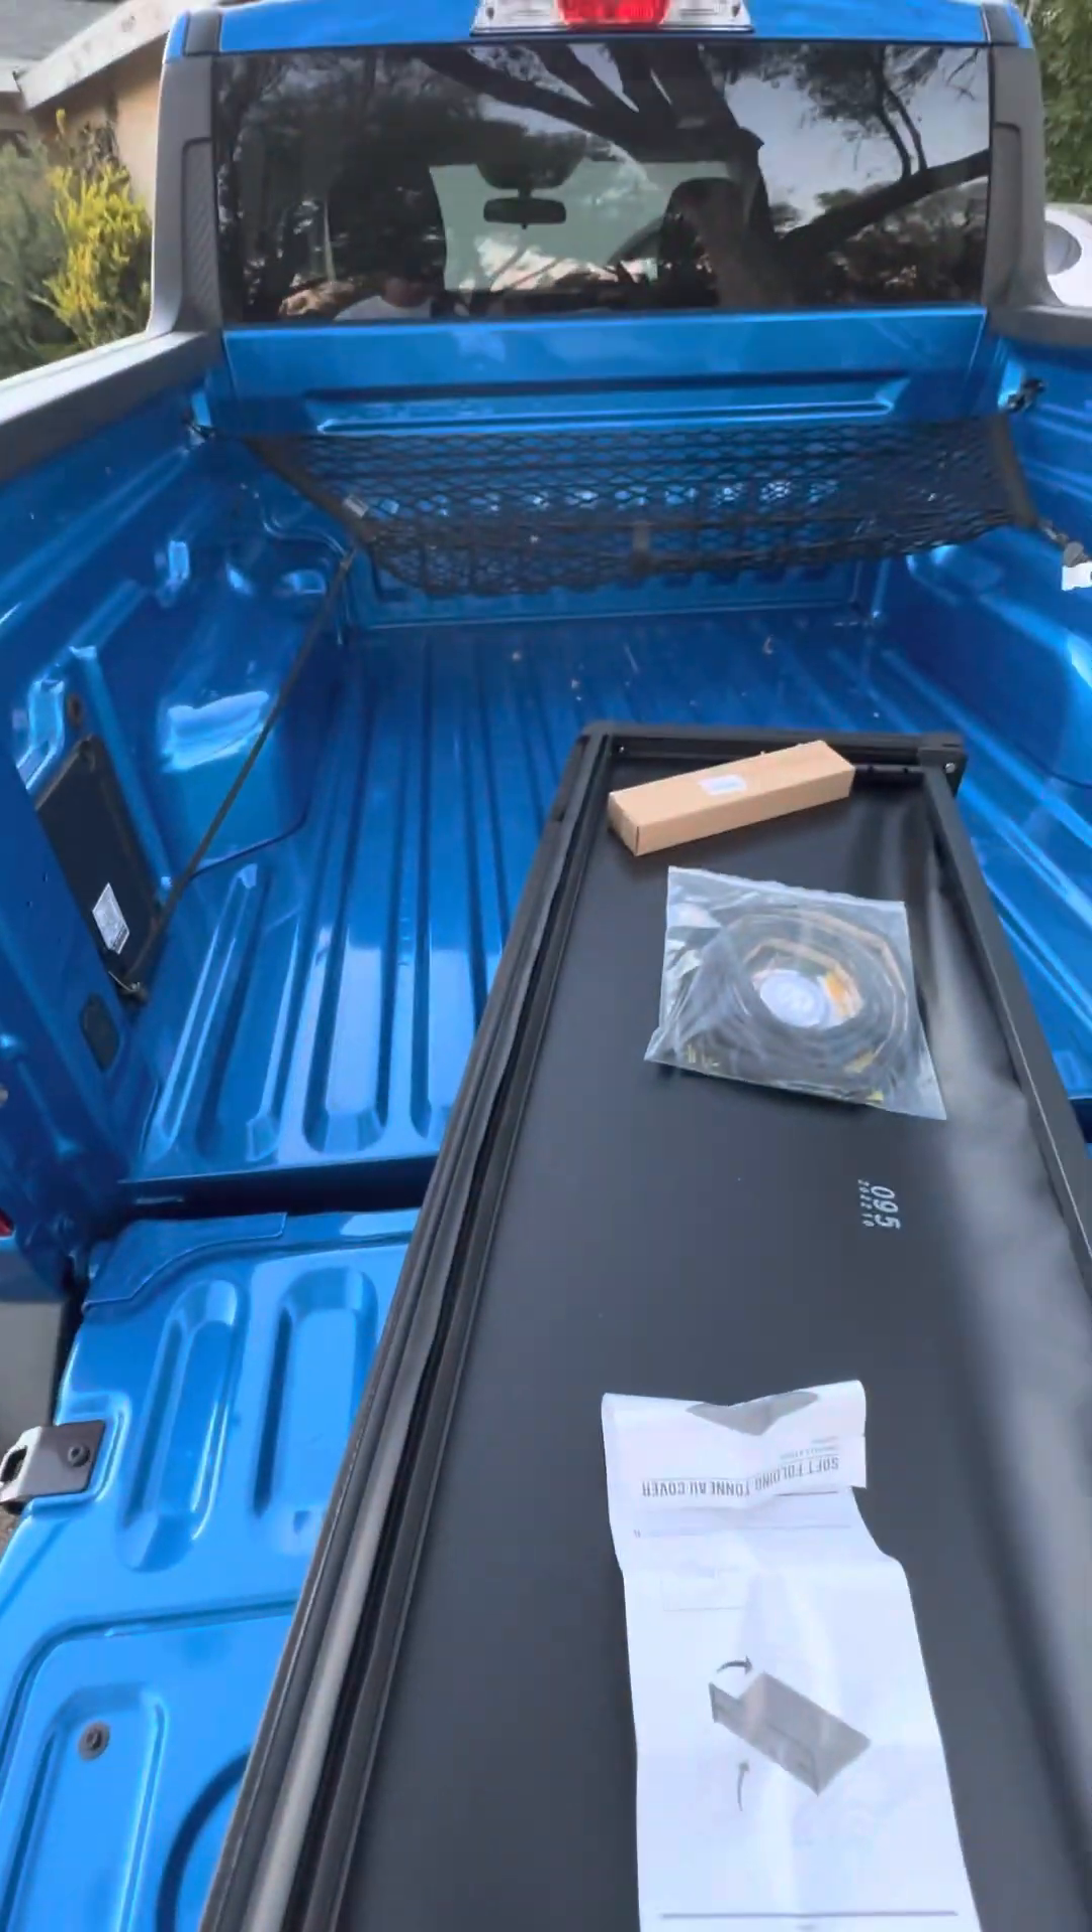So you can see here my back flatbed doesn't have any cover.